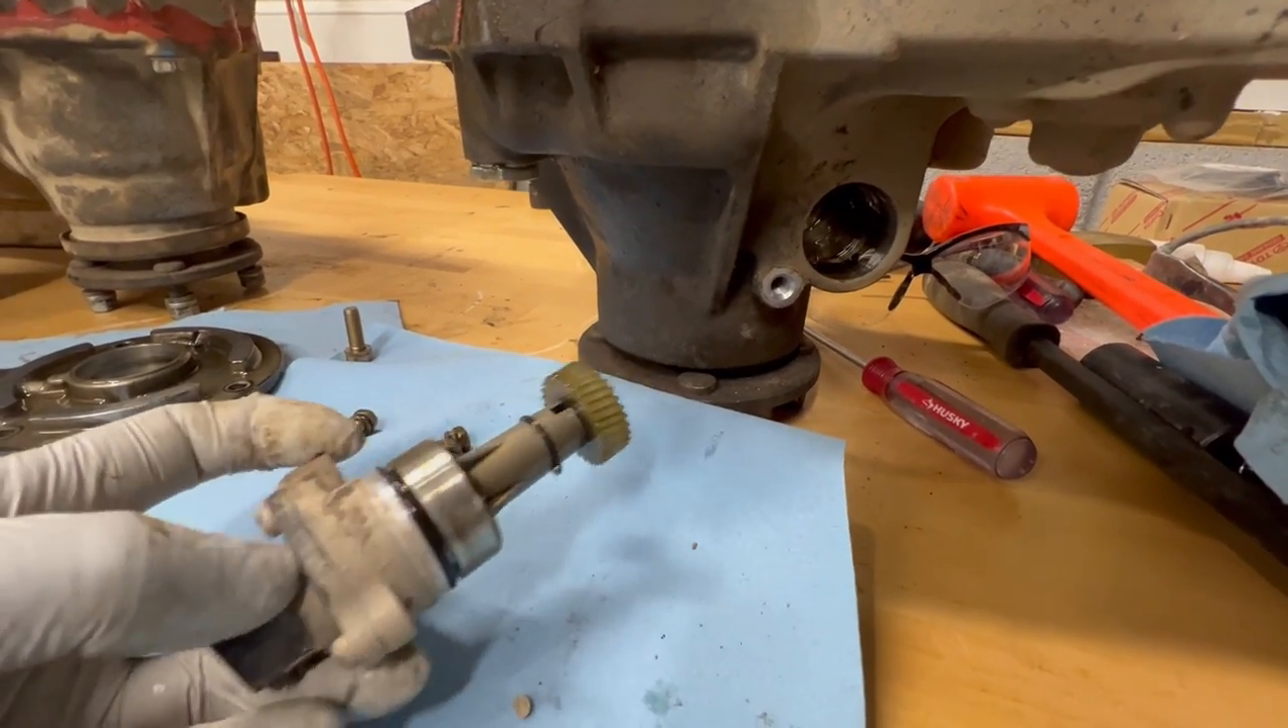So we've got the little gear out.